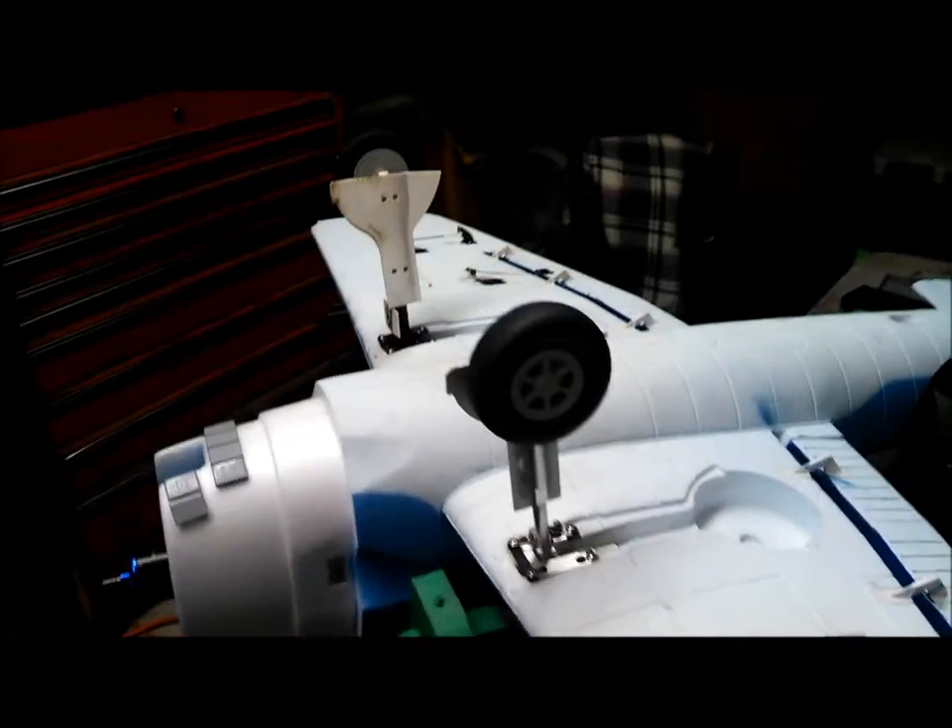Okay so I've completed the installation of the RC Lander all metal 100 degree retract on one side of my Hellcat here.